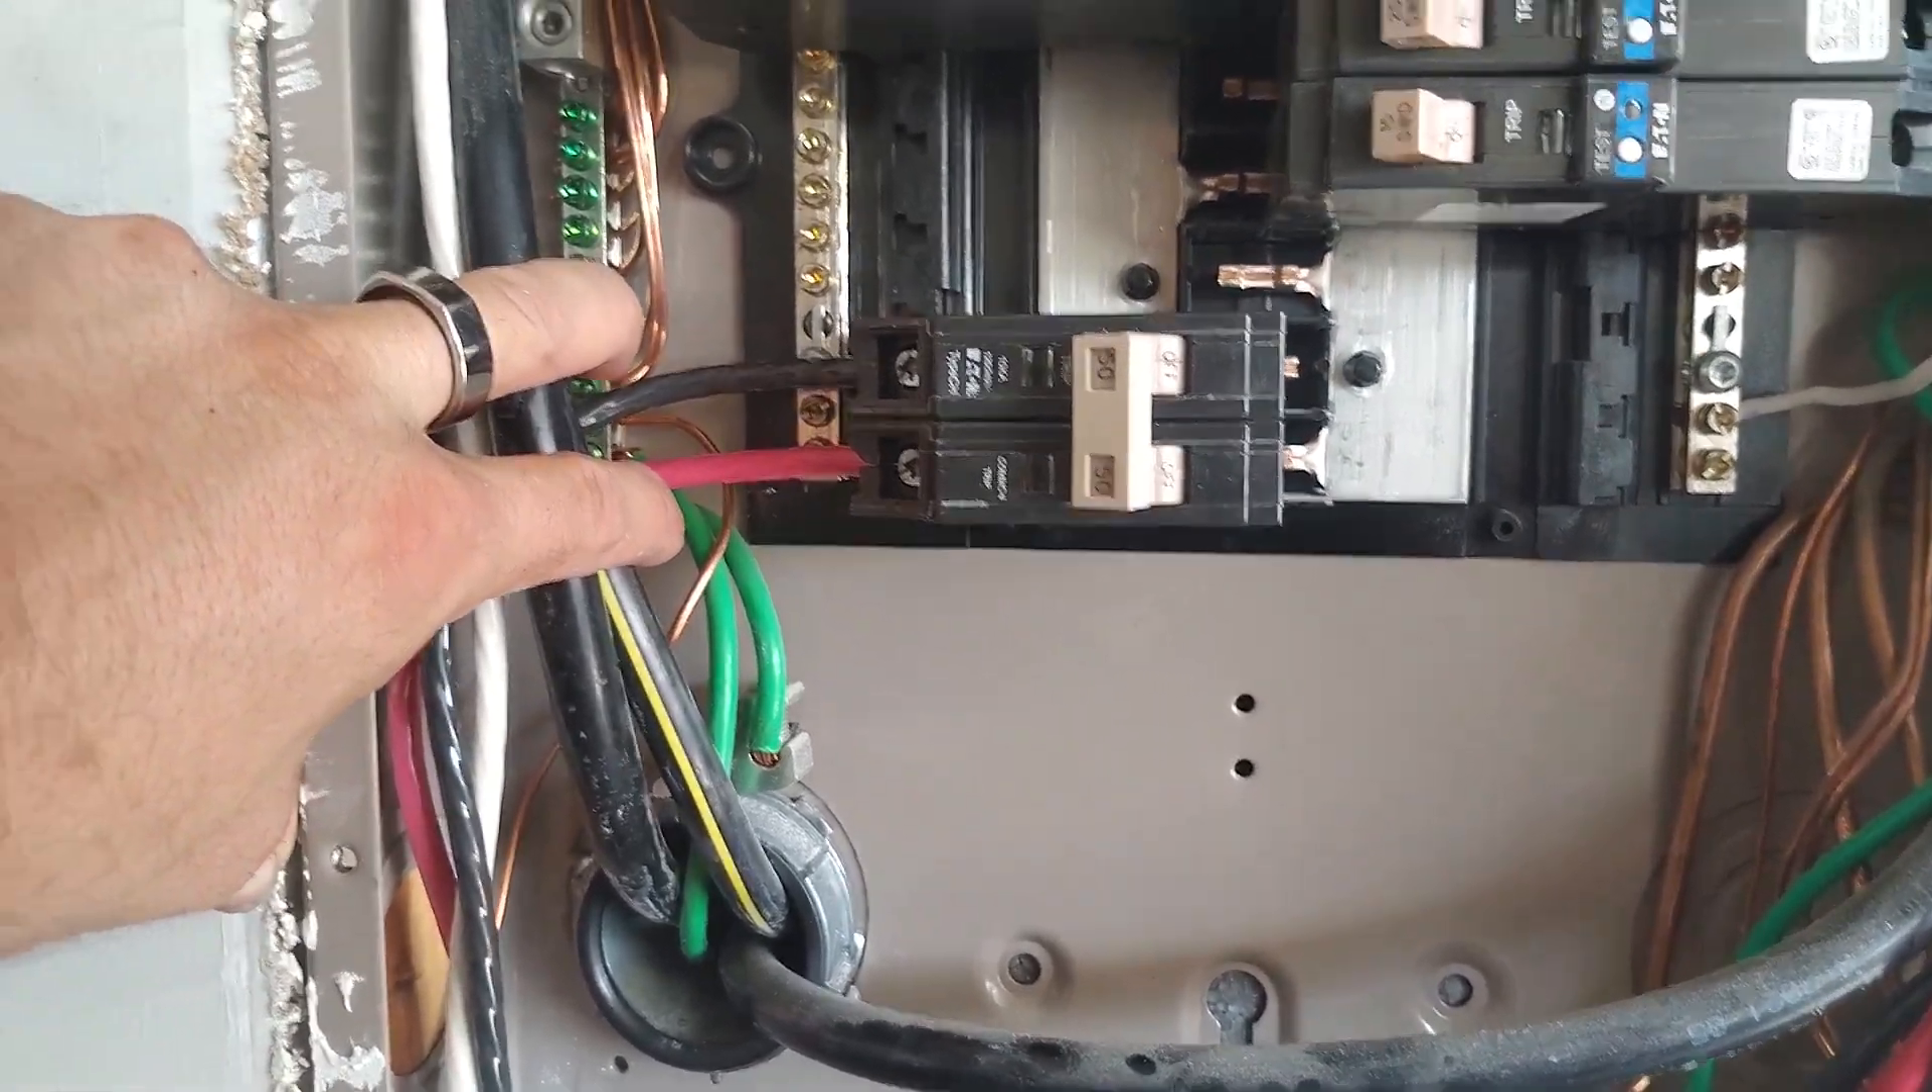So as you can see, we've got the two powers, the line one and line two coming into the 50 amp breaker.